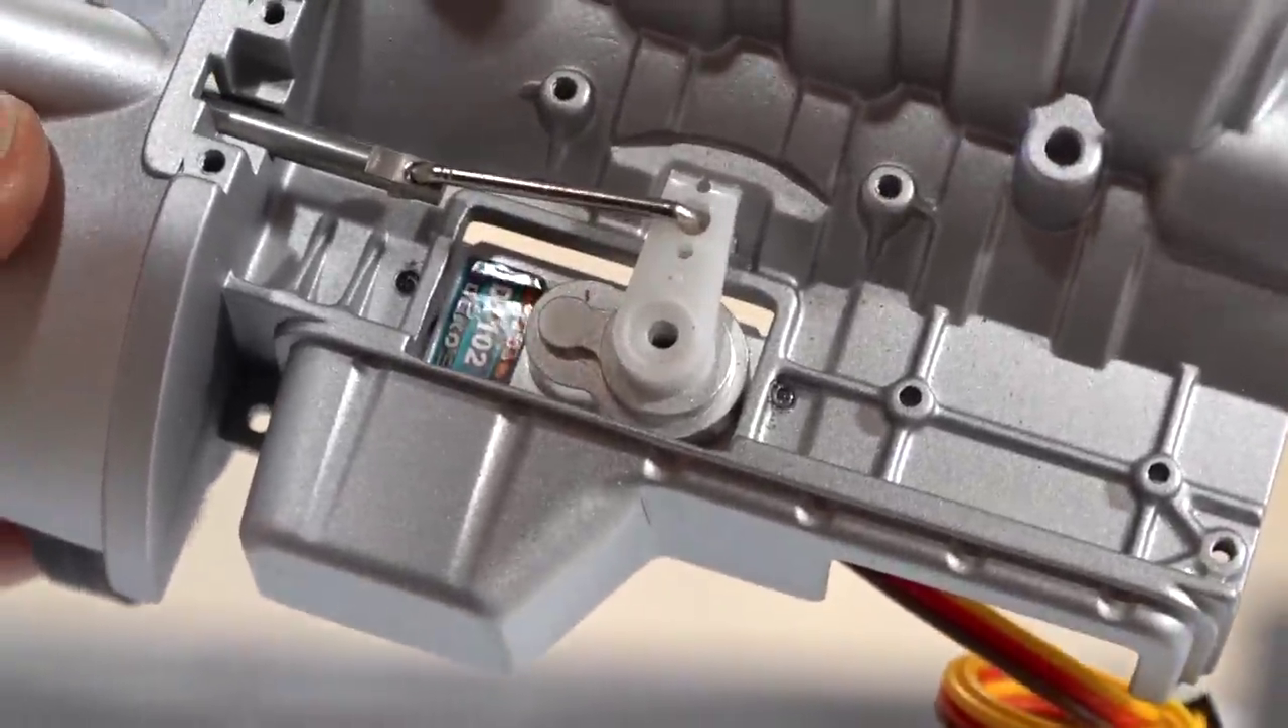Notice that I haven't done the screw up in the servo yet because I got to make sure to have it in a neutral position when I plug everything in and fire it up for the first time.